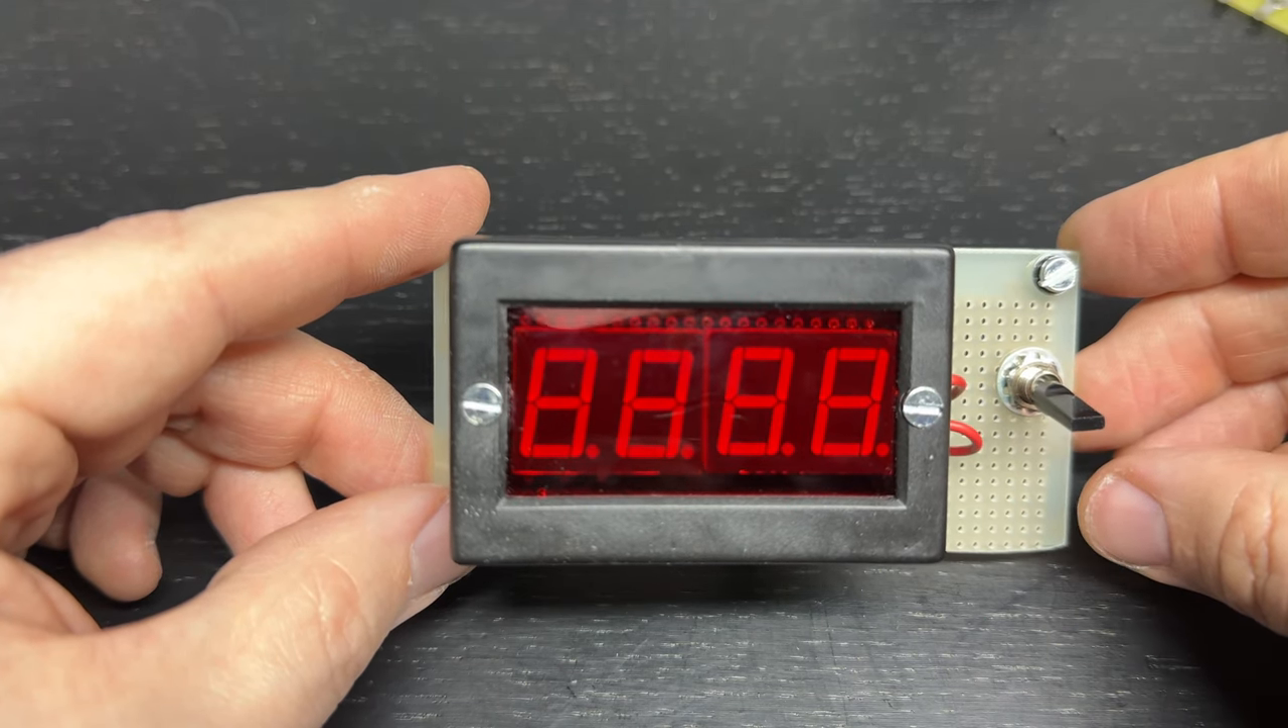So, die Displayeinheit ist auf der Platine montiert.